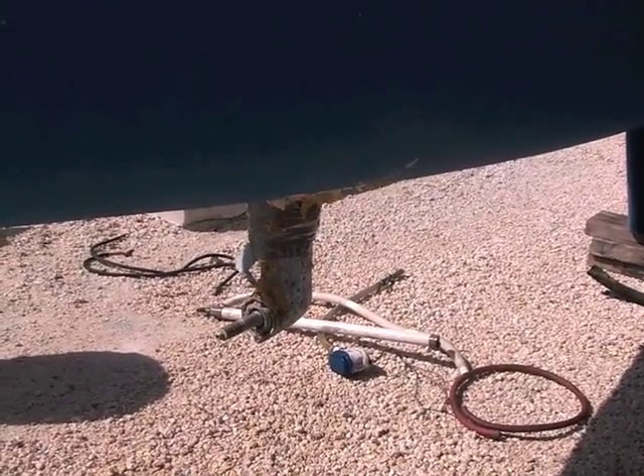So now we have the sail drives off, or sail drive props off, and we're going to go upstairs and see the progress in the engine room.